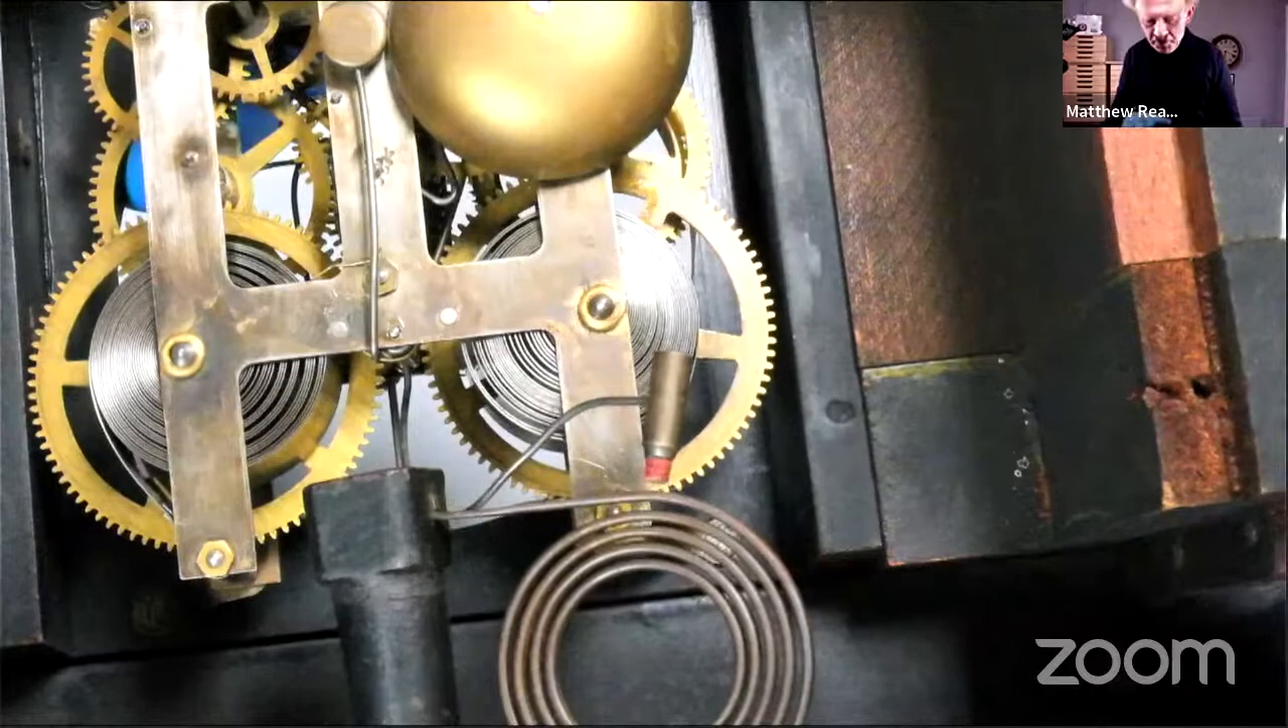I'm not going to put the dial on yet because I want to set it in beat.